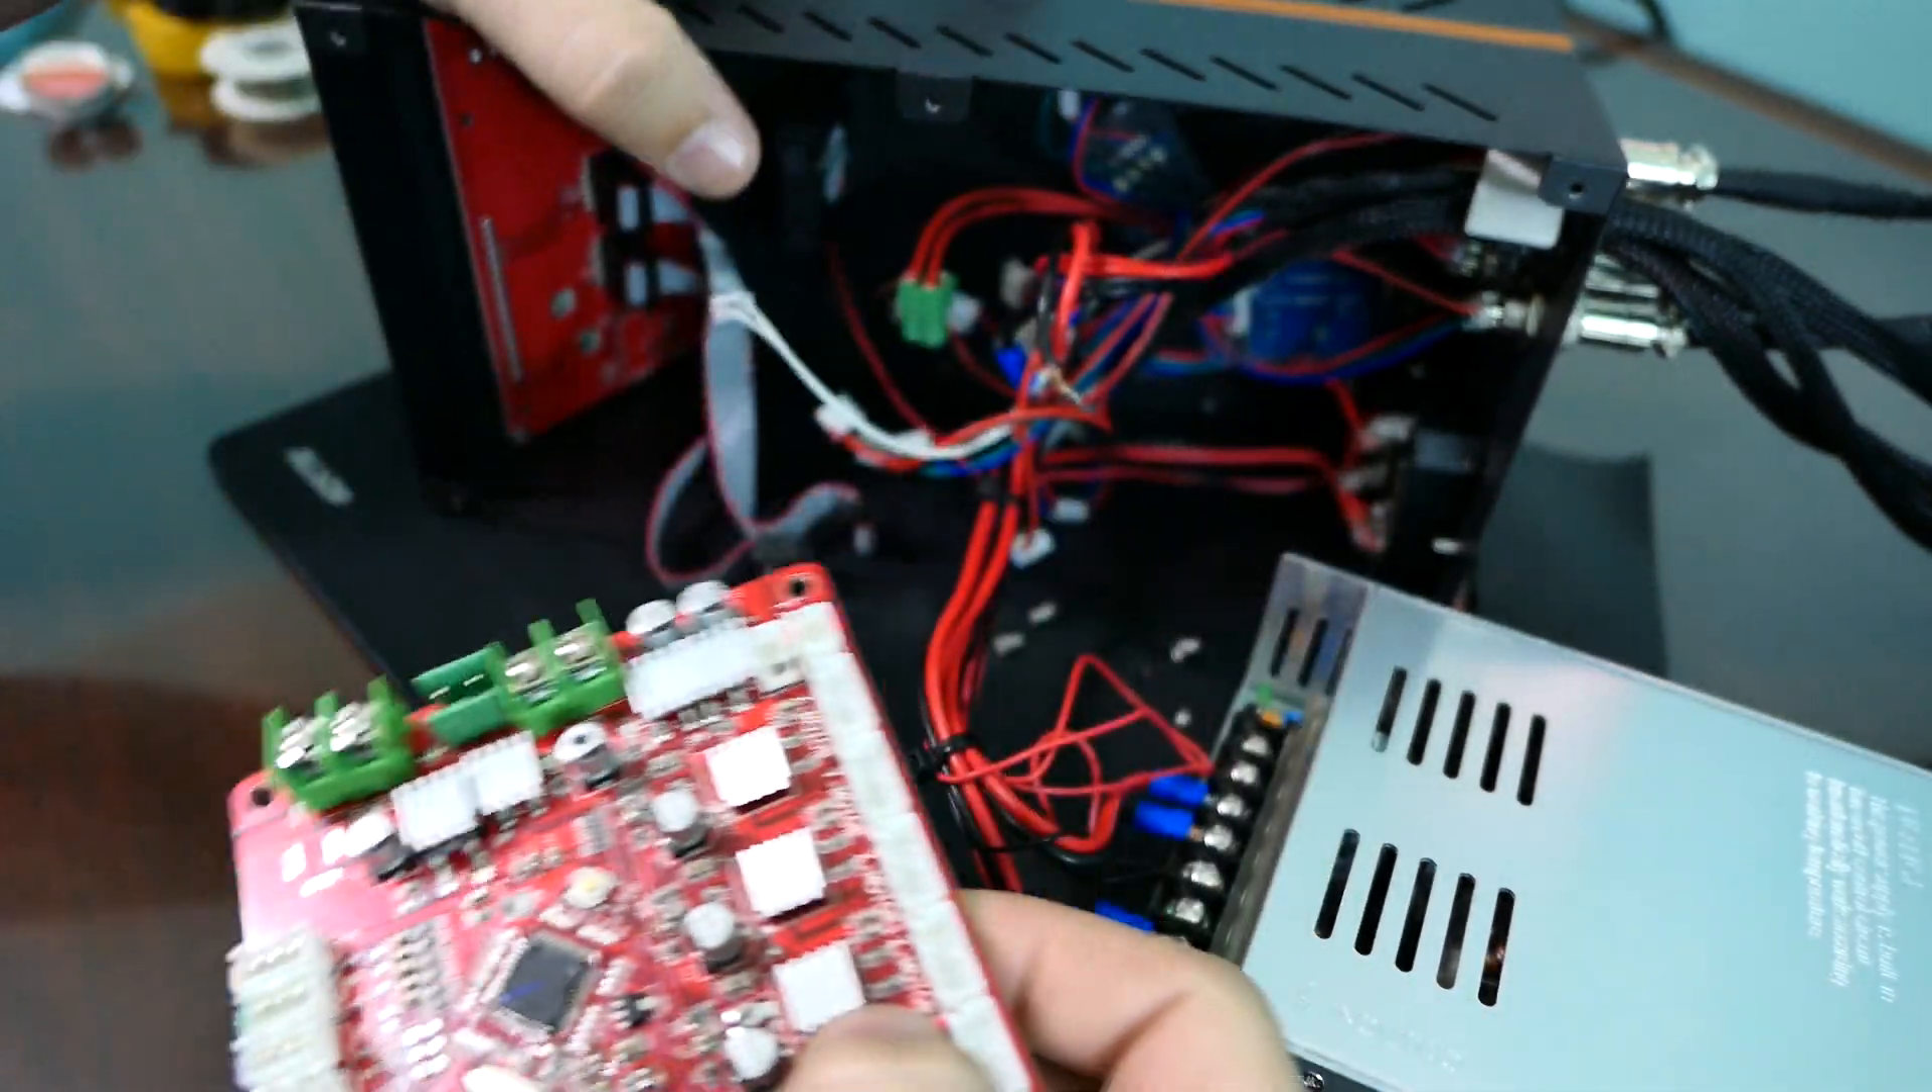So we have our board completely out now and we're going to set this entire shell and everything off to the side here.